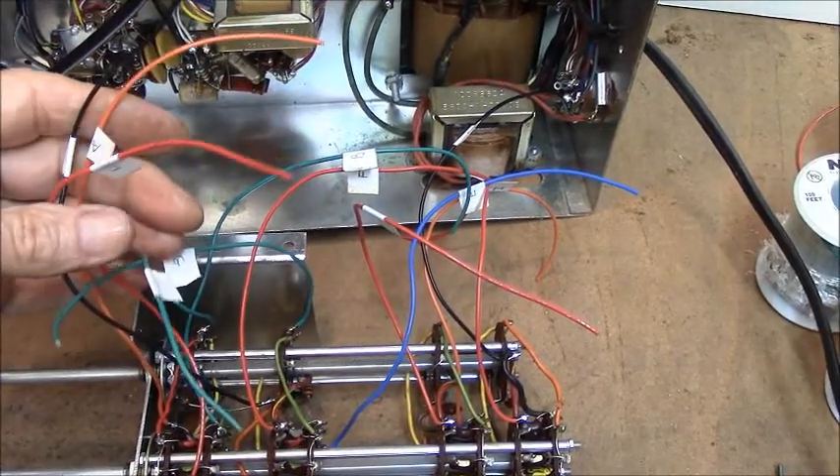Now I've added hook up wire to all of these places where the old wires were attached.